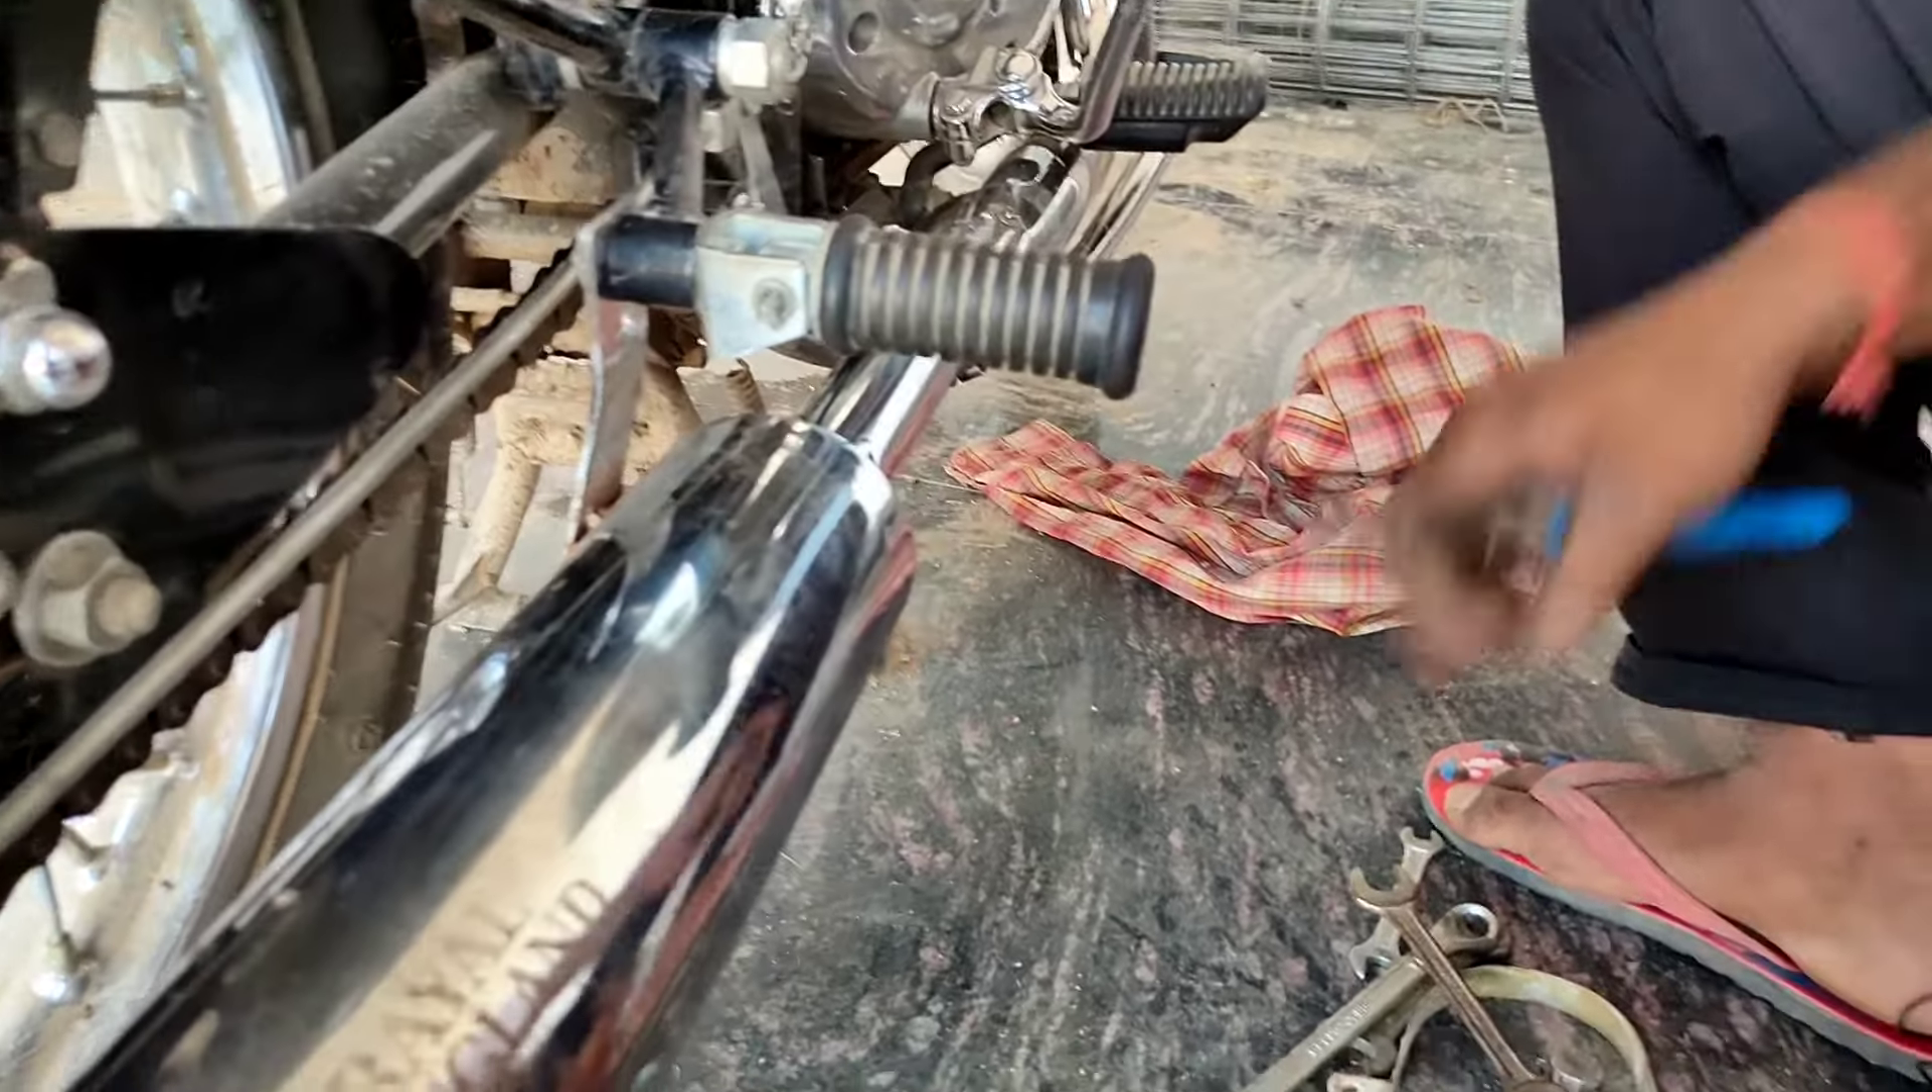अपना साइलेंसर हो चुका है फिट।